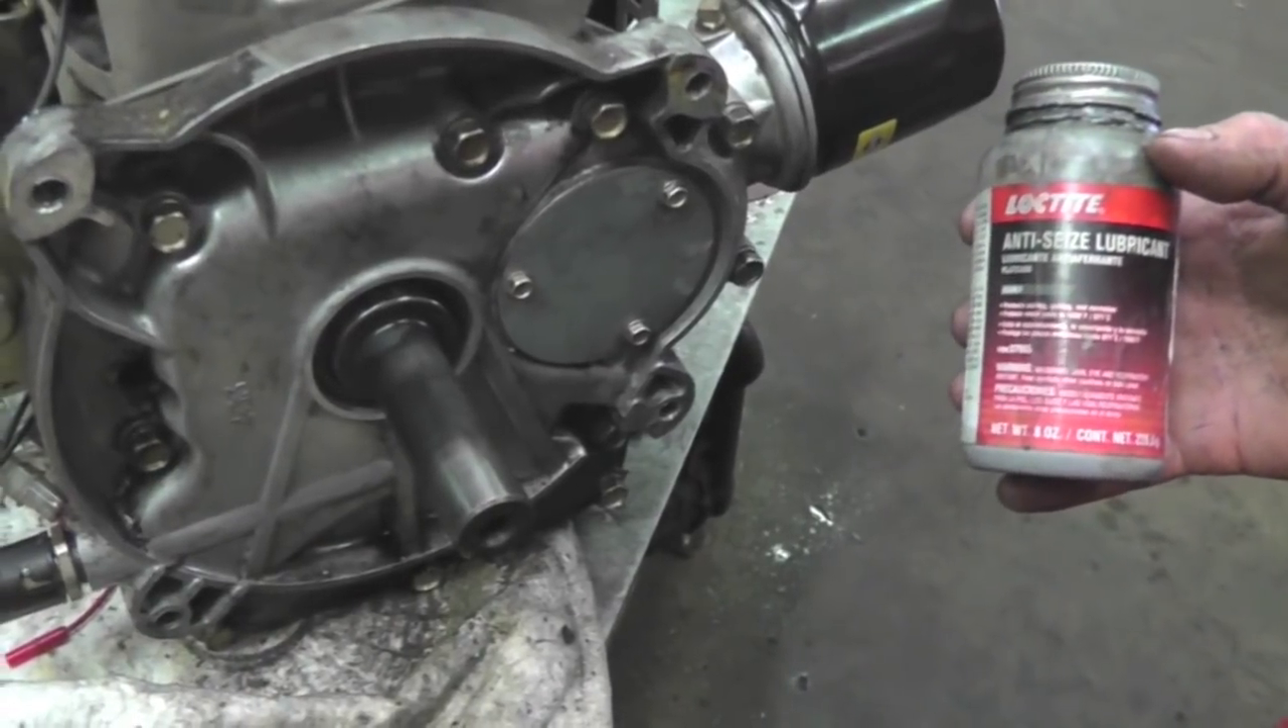Okay, motor's all back together. Cover's all tight and everything.